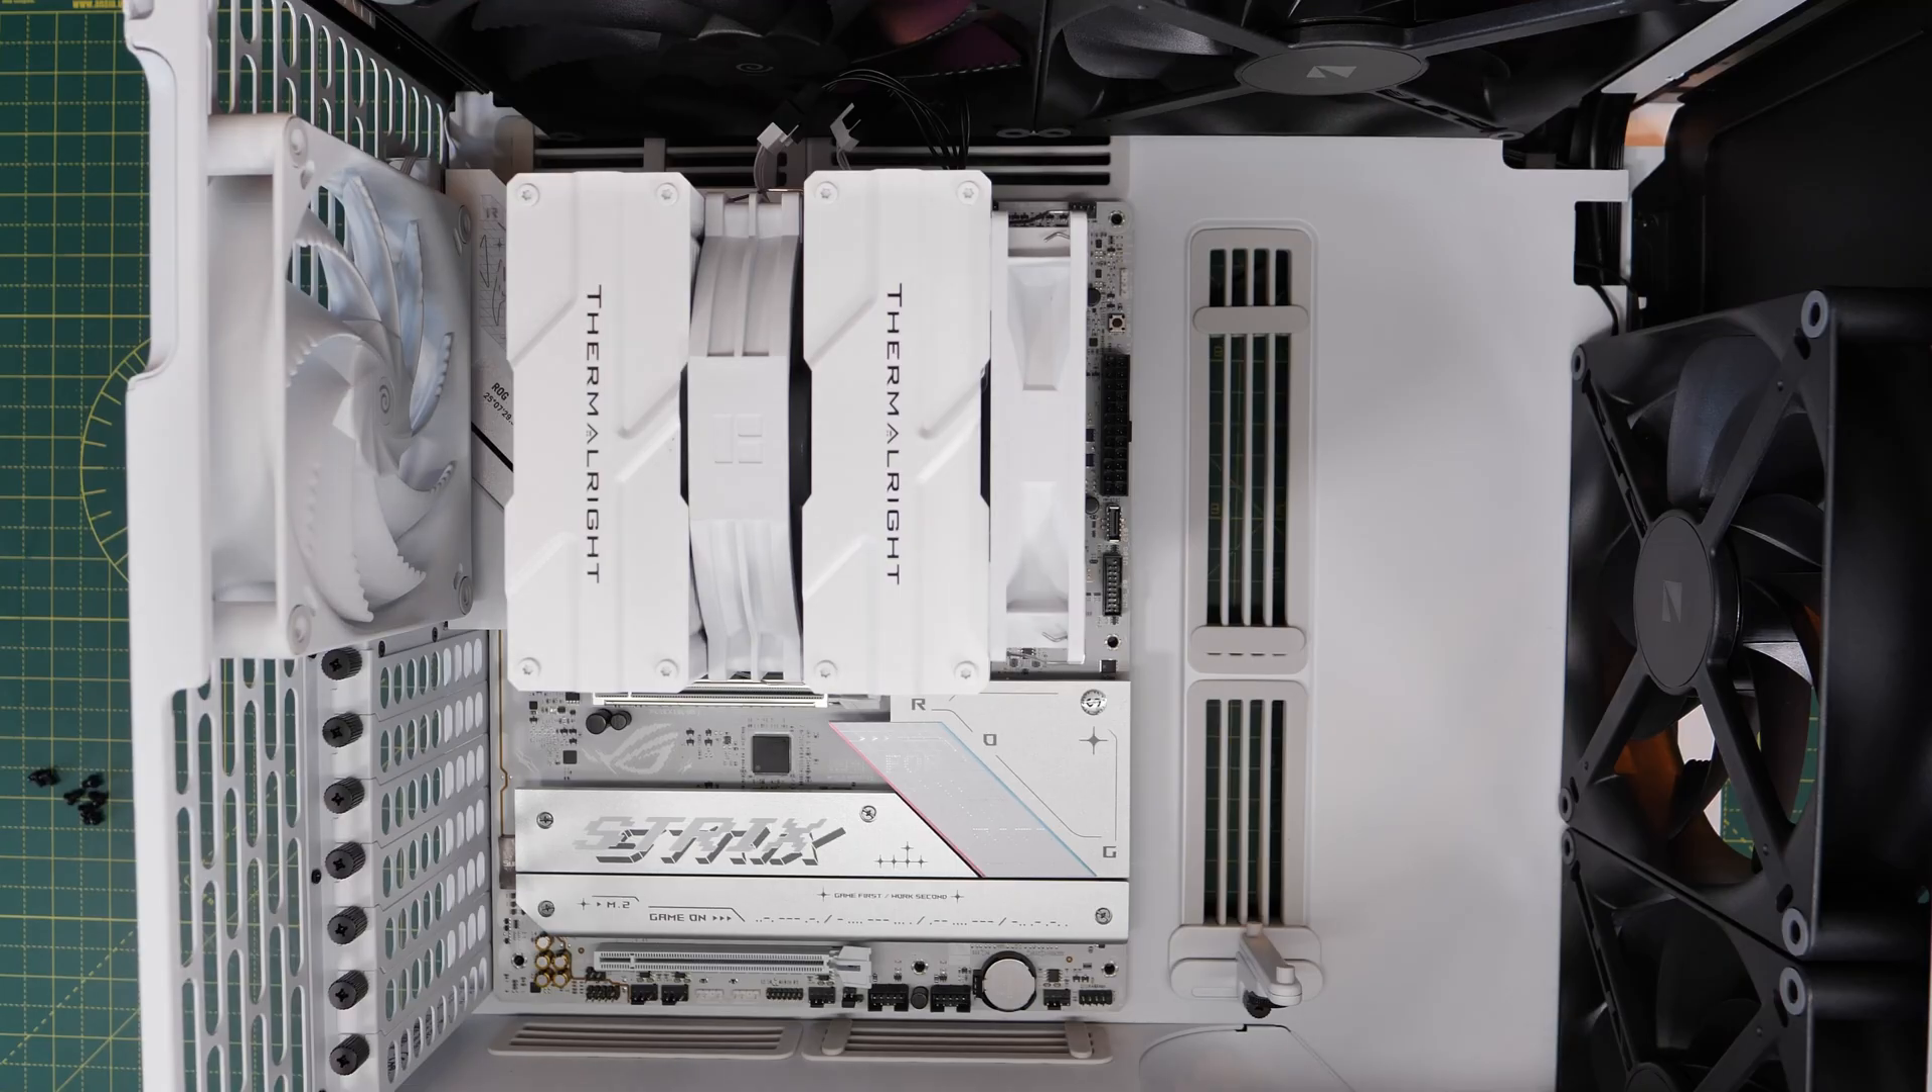Obviously at this point the CPU cooler is already set up so the next stage is just to make sure that everything is working and set up properly in the BIOS.